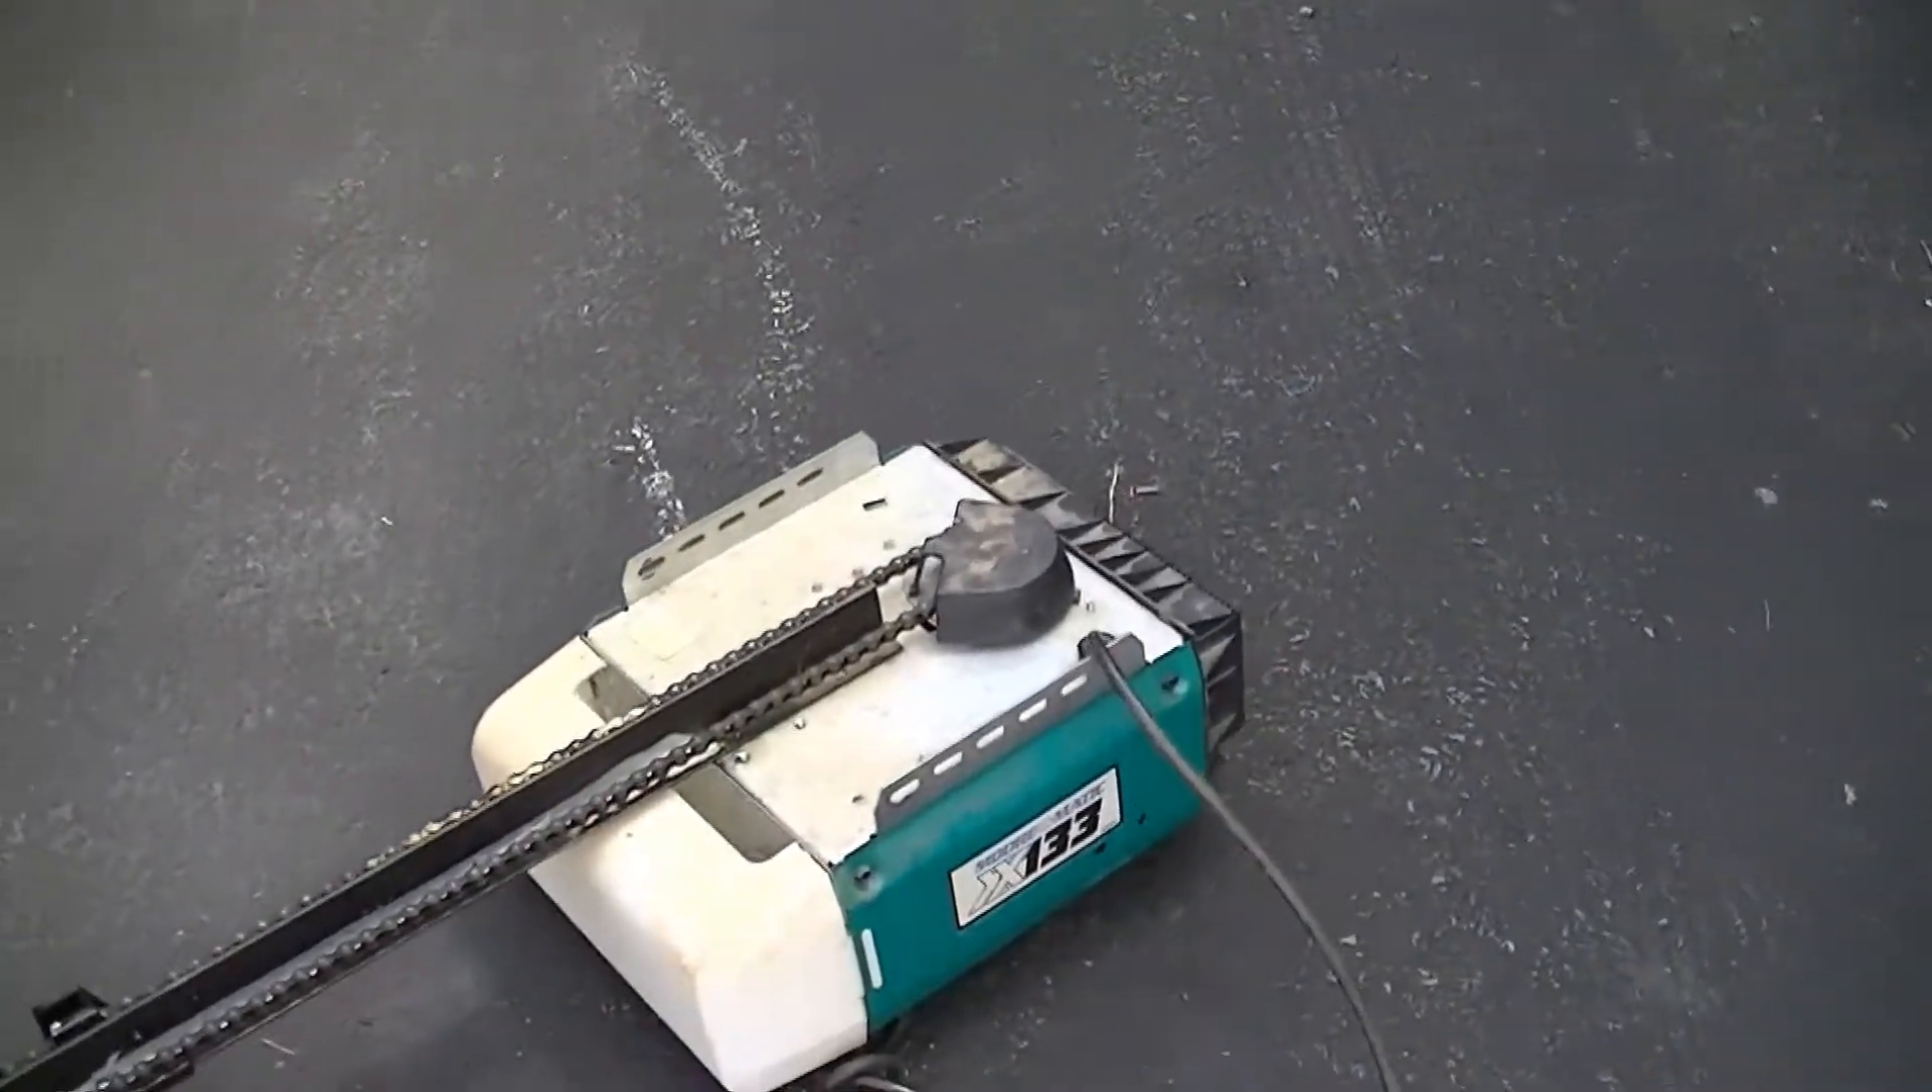Now that you got the old unit out laying on the ground, take a moment and look at it.